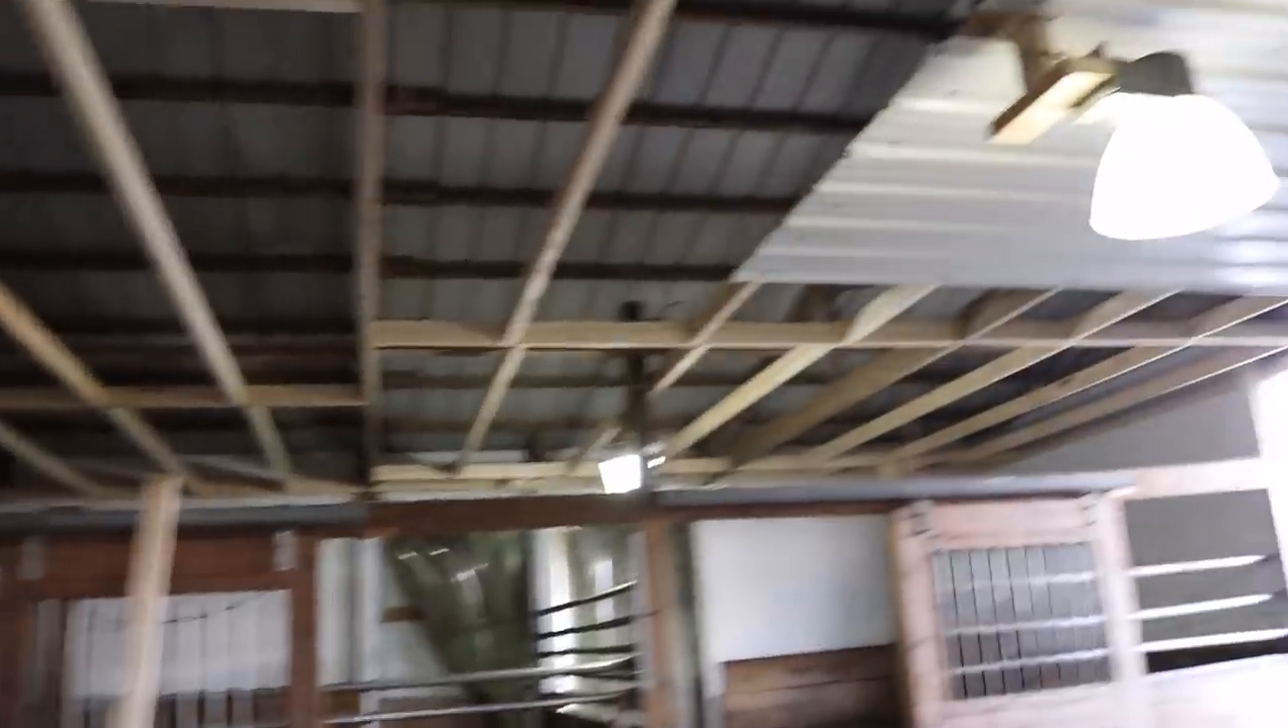So here's an update on the ceiling. They got a lot of the framing done. We're not done with it, of course, but they're getting the main bones of the ceiling framing done, so that we can get some progress.